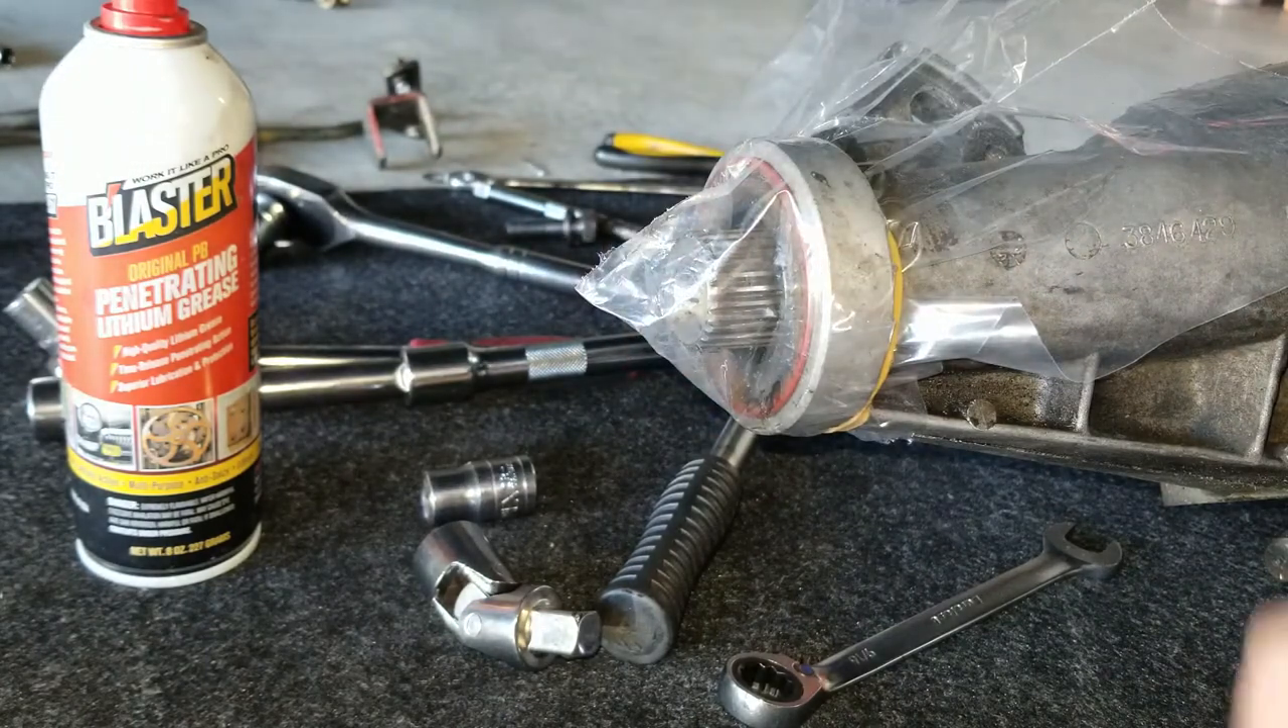So there's the transmission condom just use a rubber band cut off the end of a plastic bag good to go.